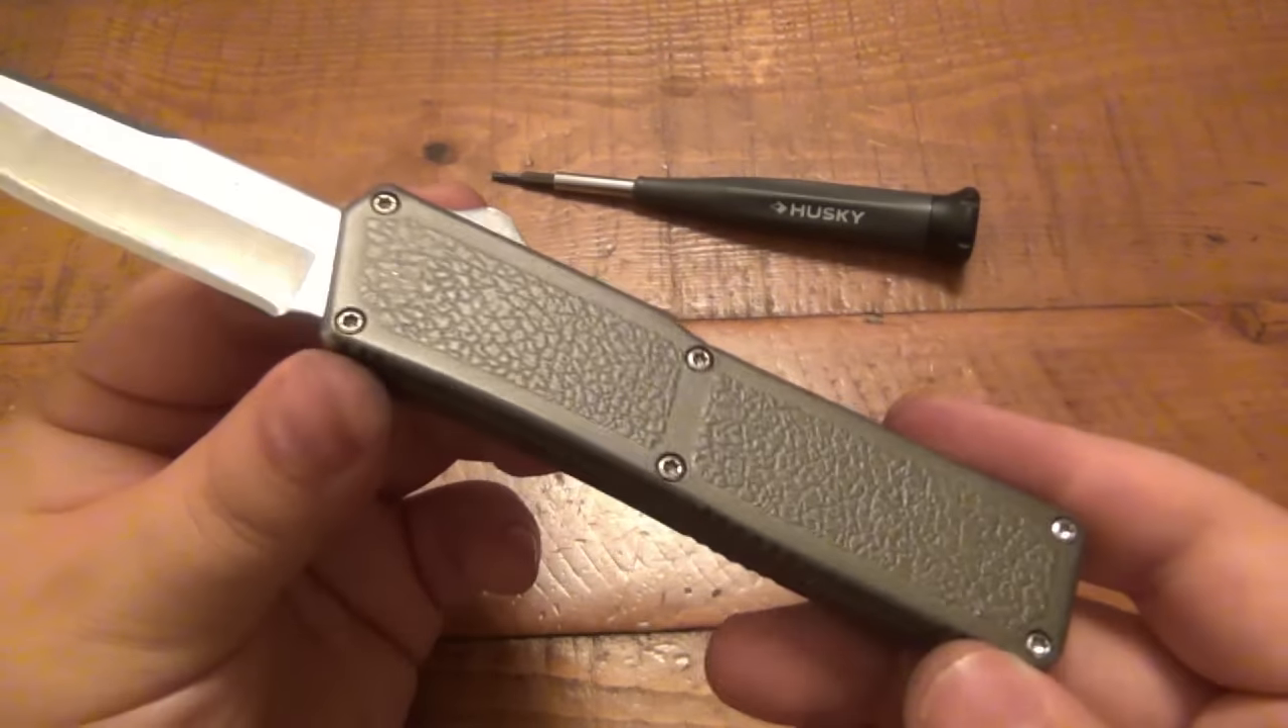All right, so we got all of our body screws back in and we're good to go.